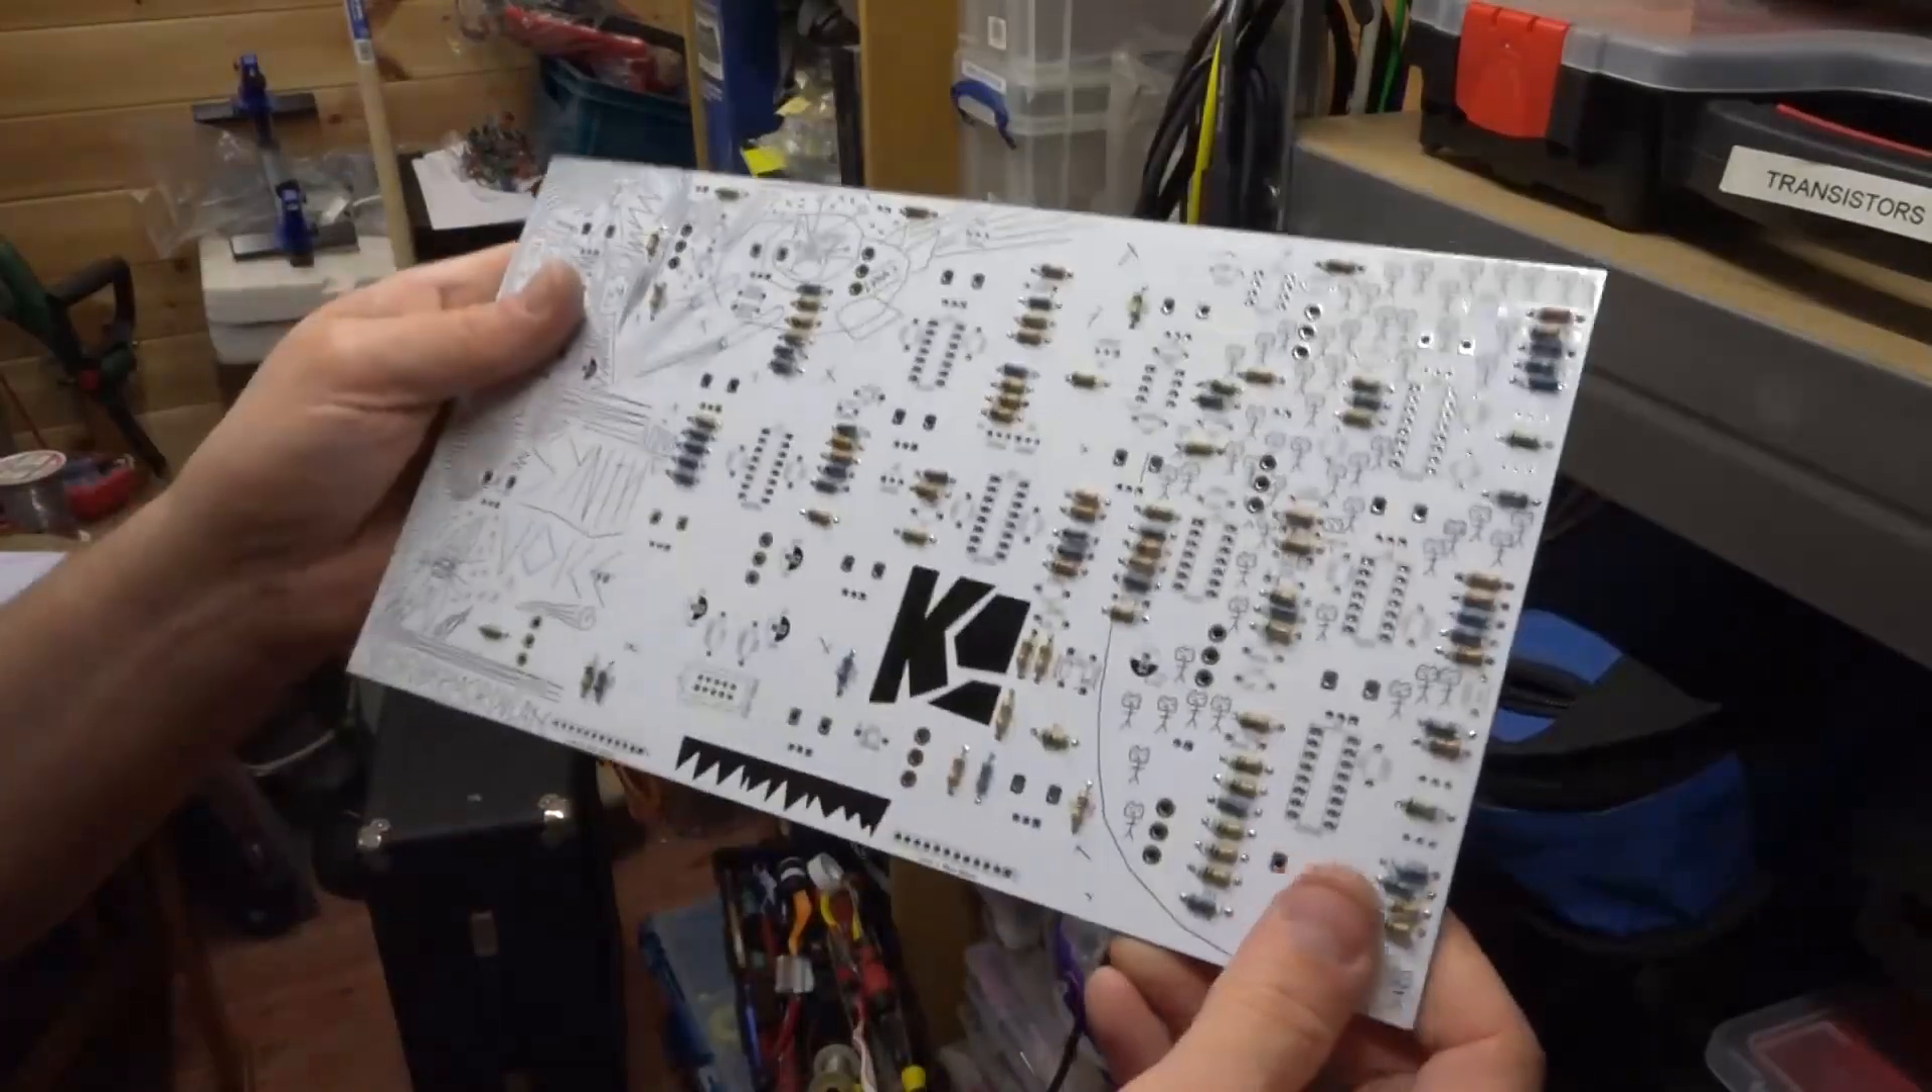Well as ever with these things it sometimes takes longer than you think but all the resistors are in there now and there was a lot of them.